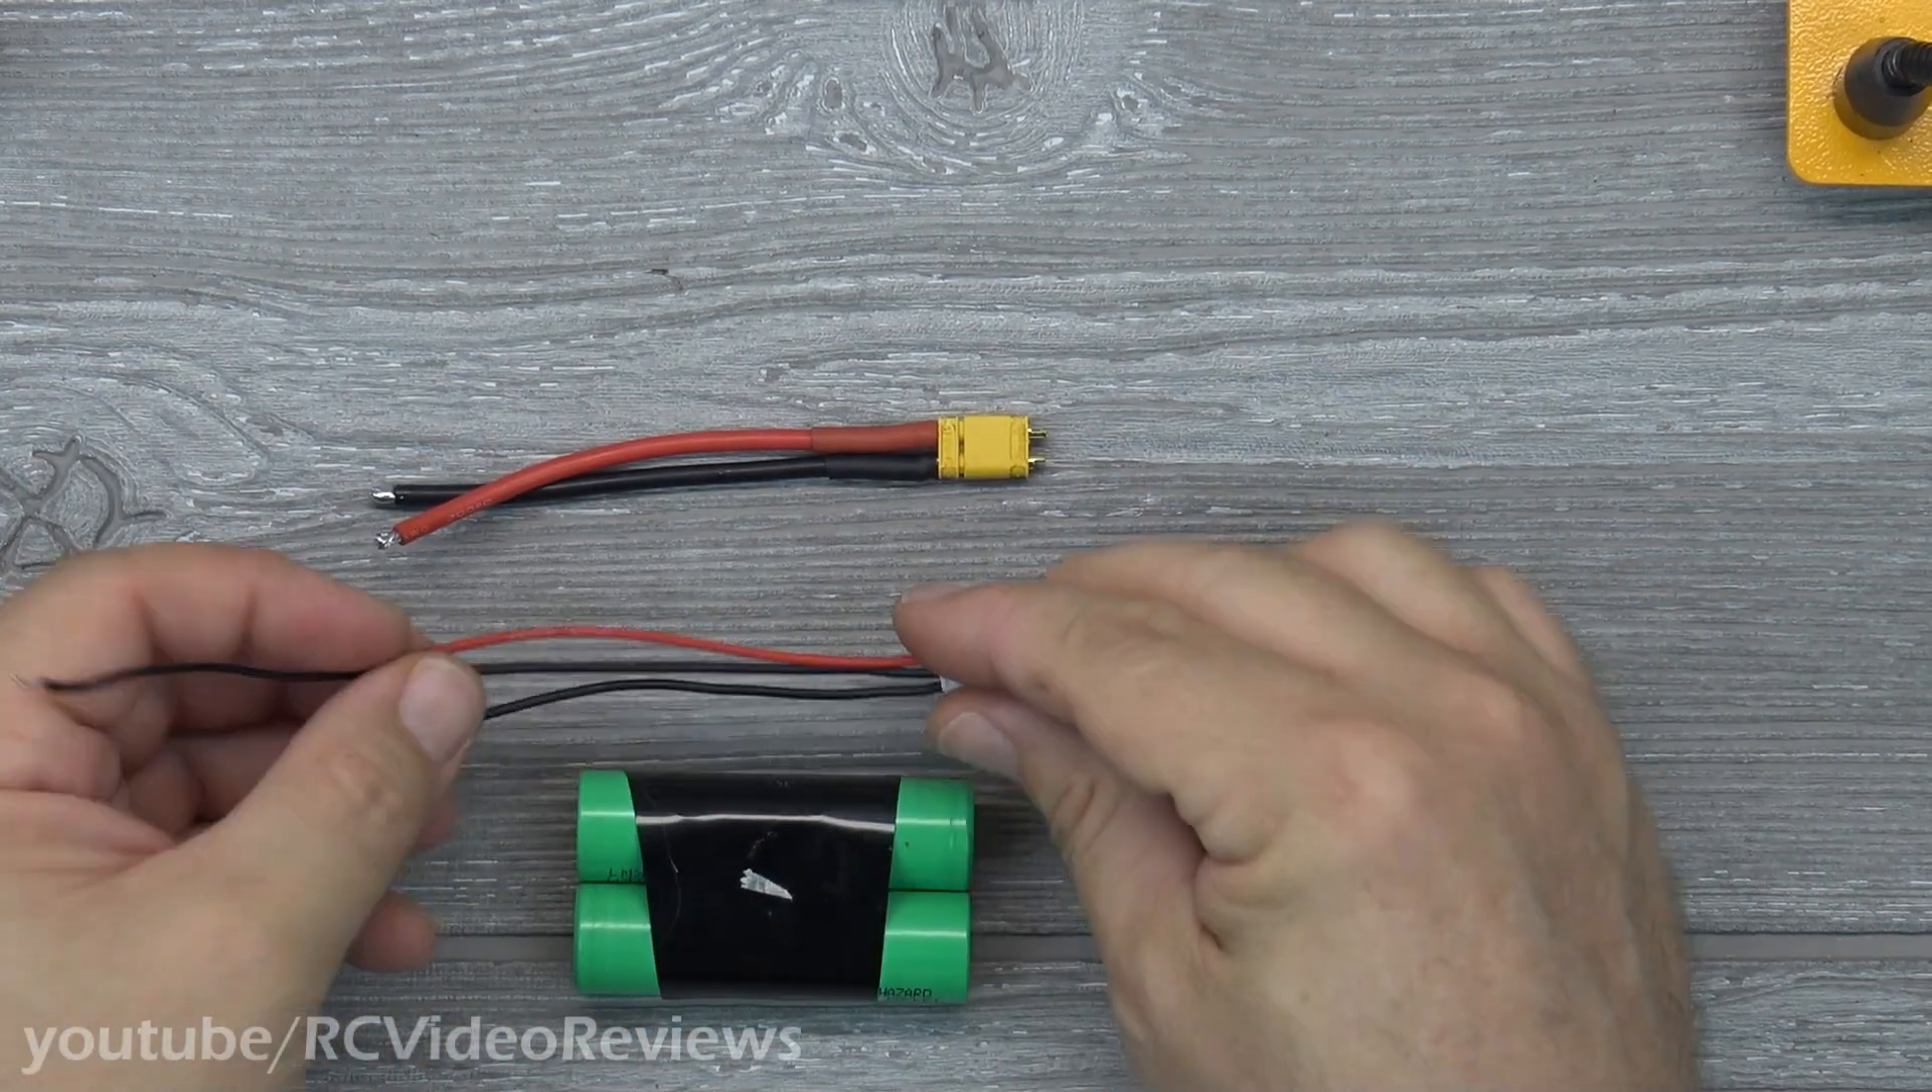Okay, I have my XT60 Pigtail made.